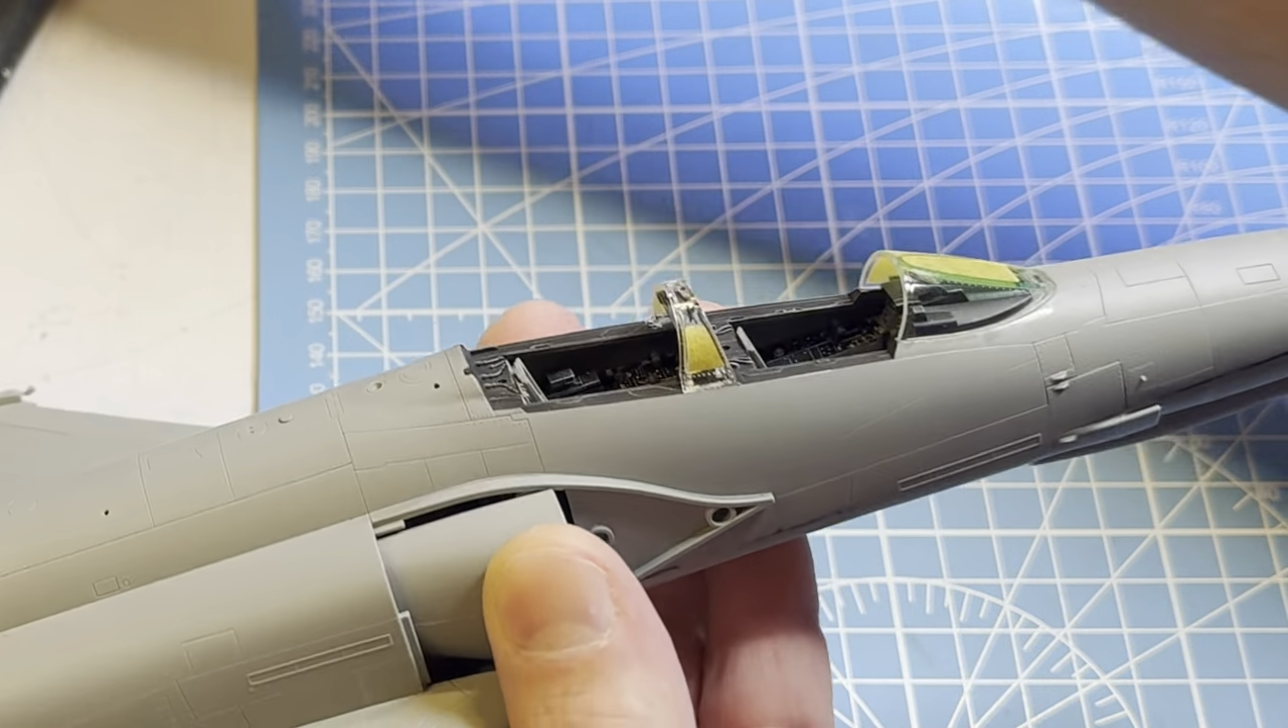All righty fellas so let's let's take a look at what we've got going on now and i've got the front windscreen on and you can see it went on really well.